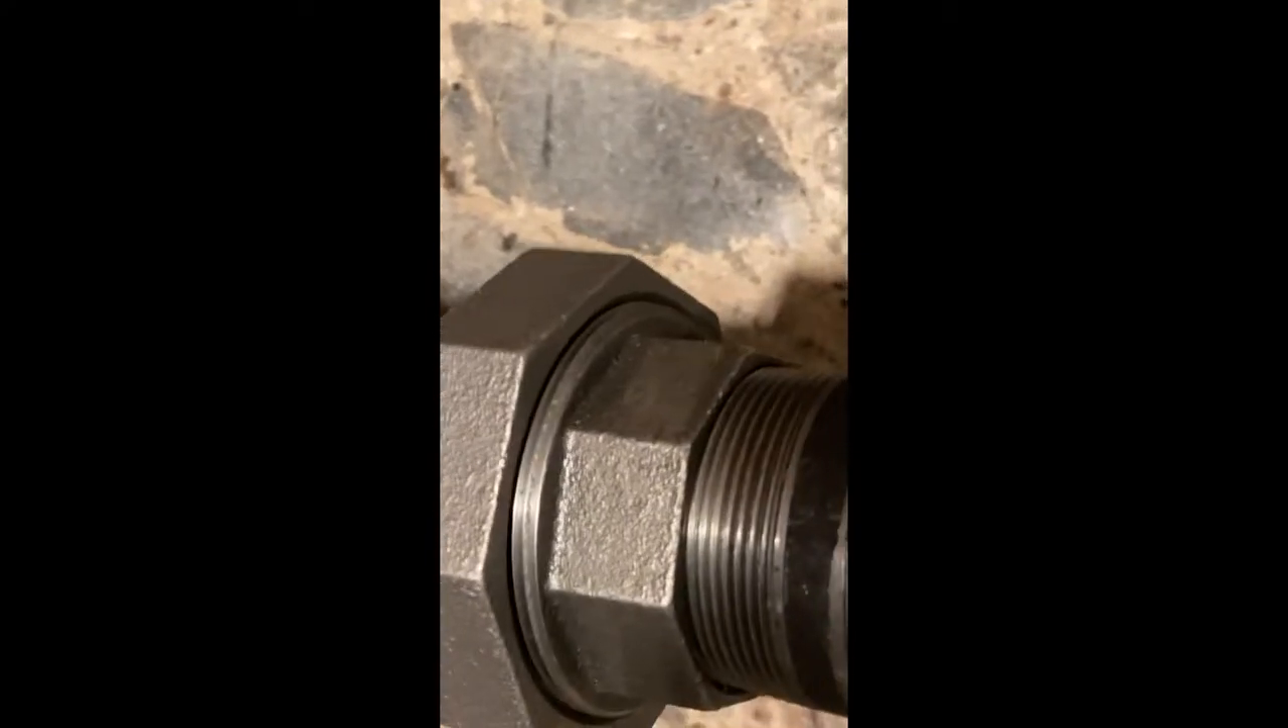We didn't engage the threads there all the way.